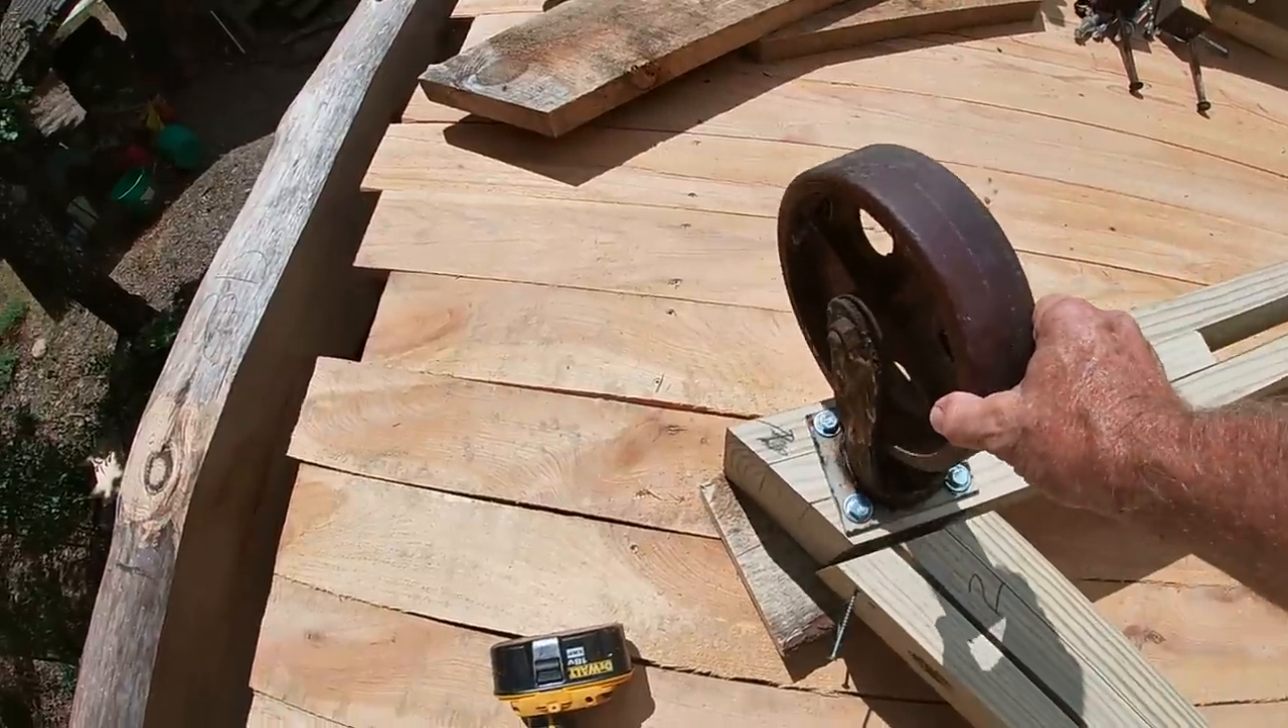I've got my casters on there and I've got them bolted on with some half inch about three-eighths lag bolts.